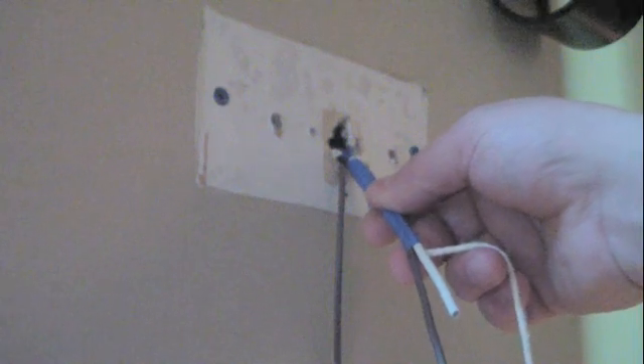Okay, so as you can see I've disconnected the thermostat and the wires from the back of the plate.